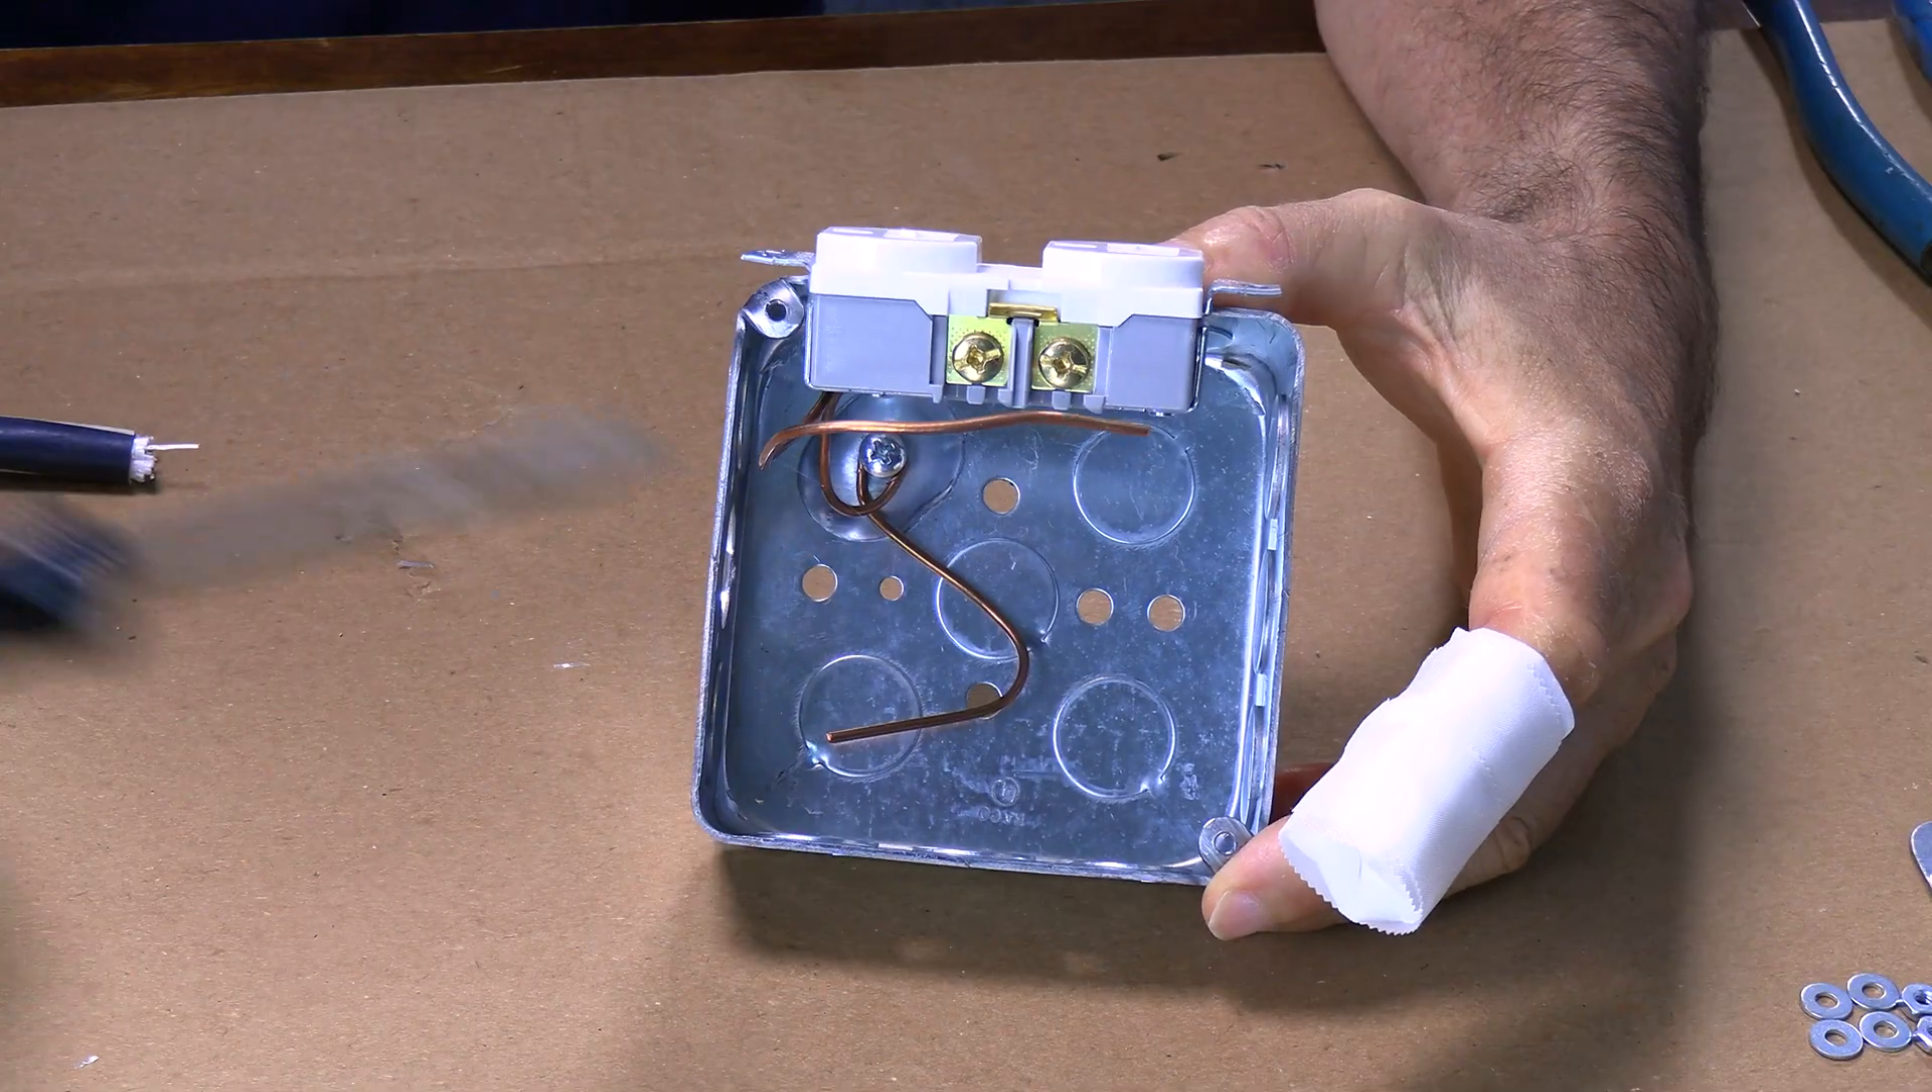I've got a piece of ground wire looped around the ground screw in the box right there.